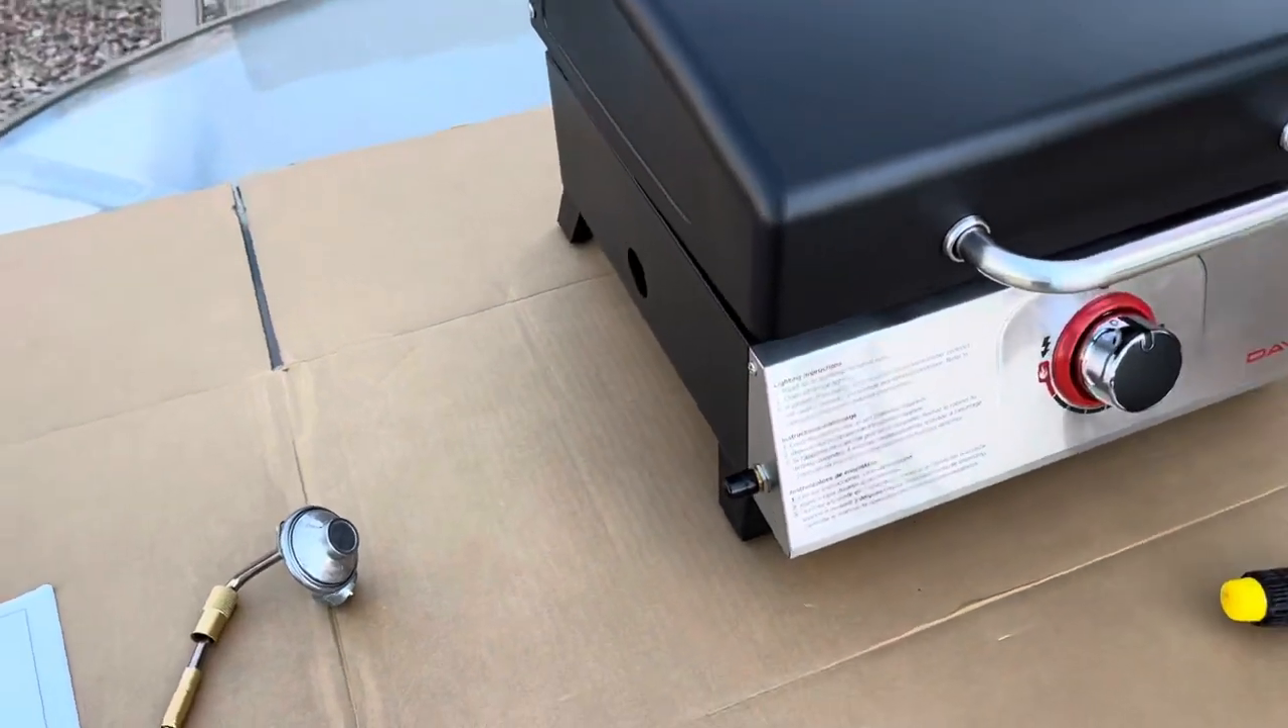The only thing left to do is attach the regulator to the griddle itself put a propane tank on.